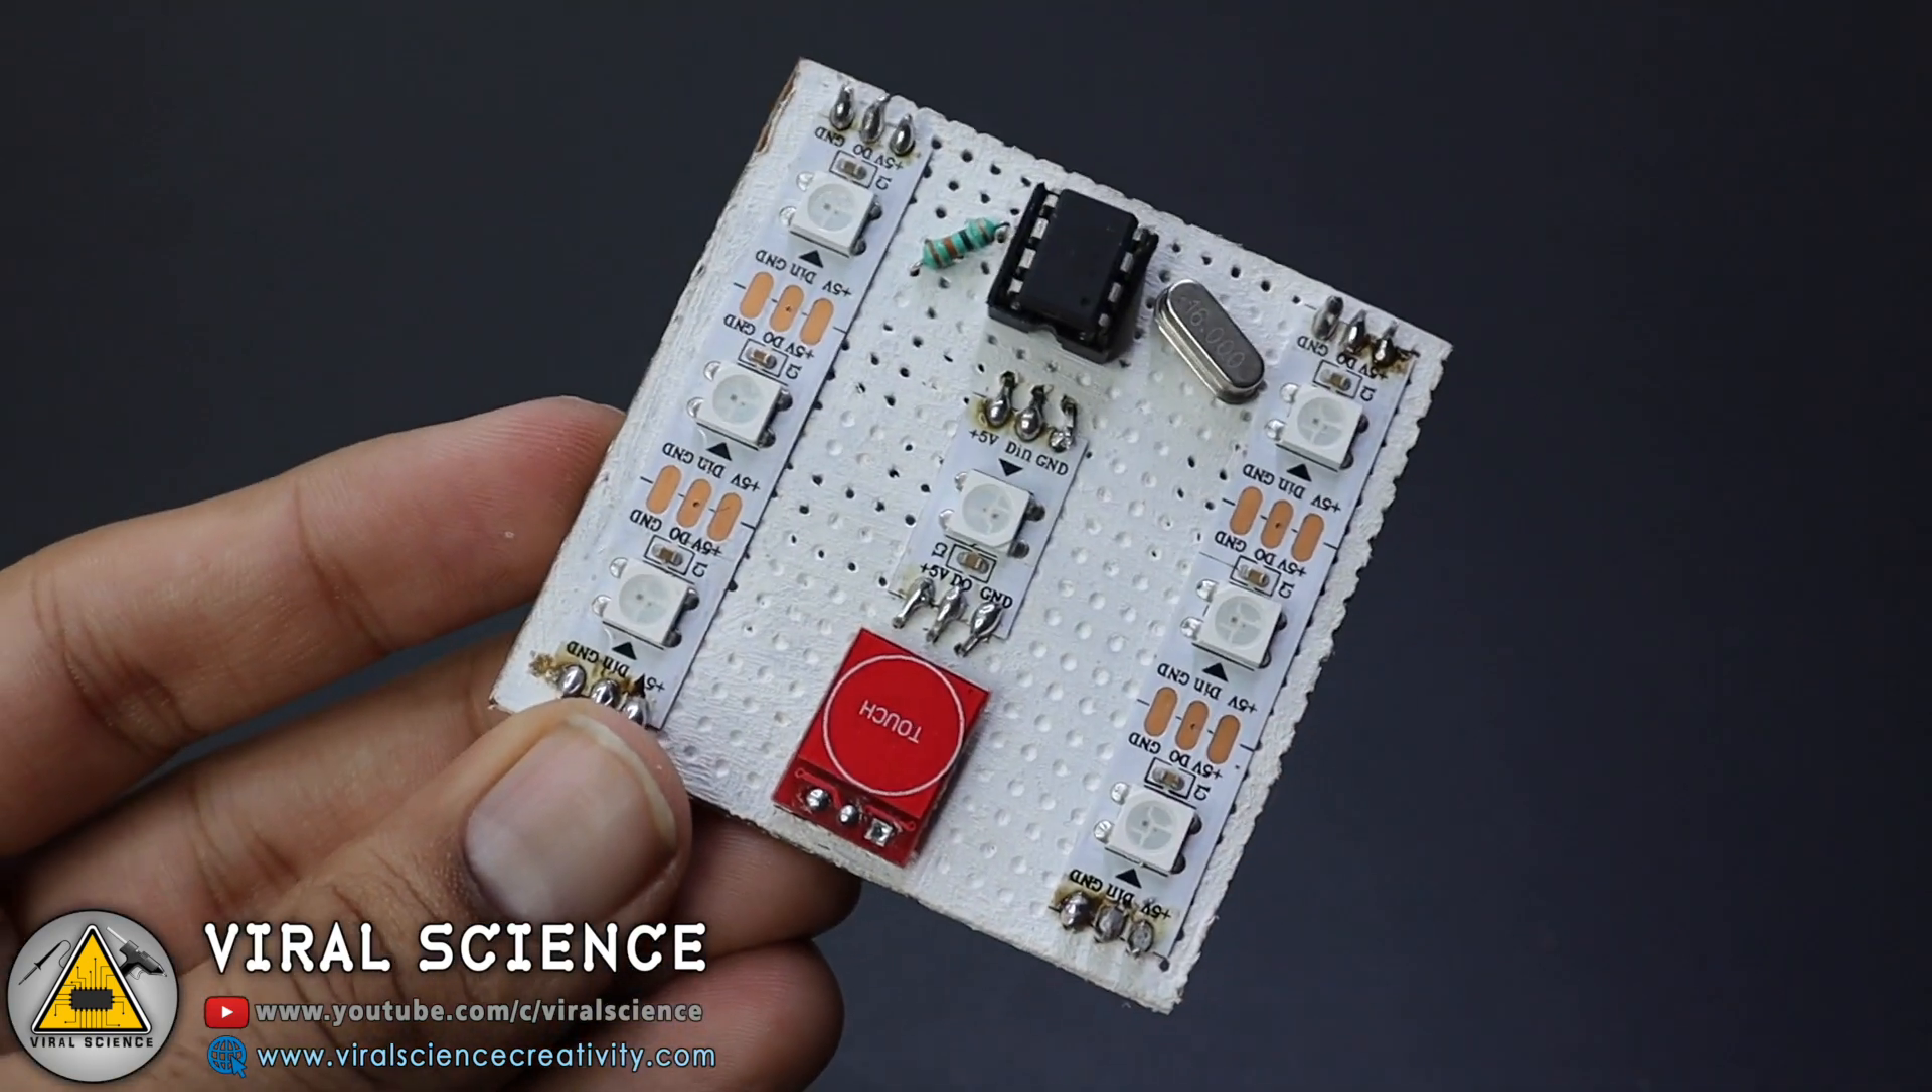After connection of all these components the PCB looks like this.